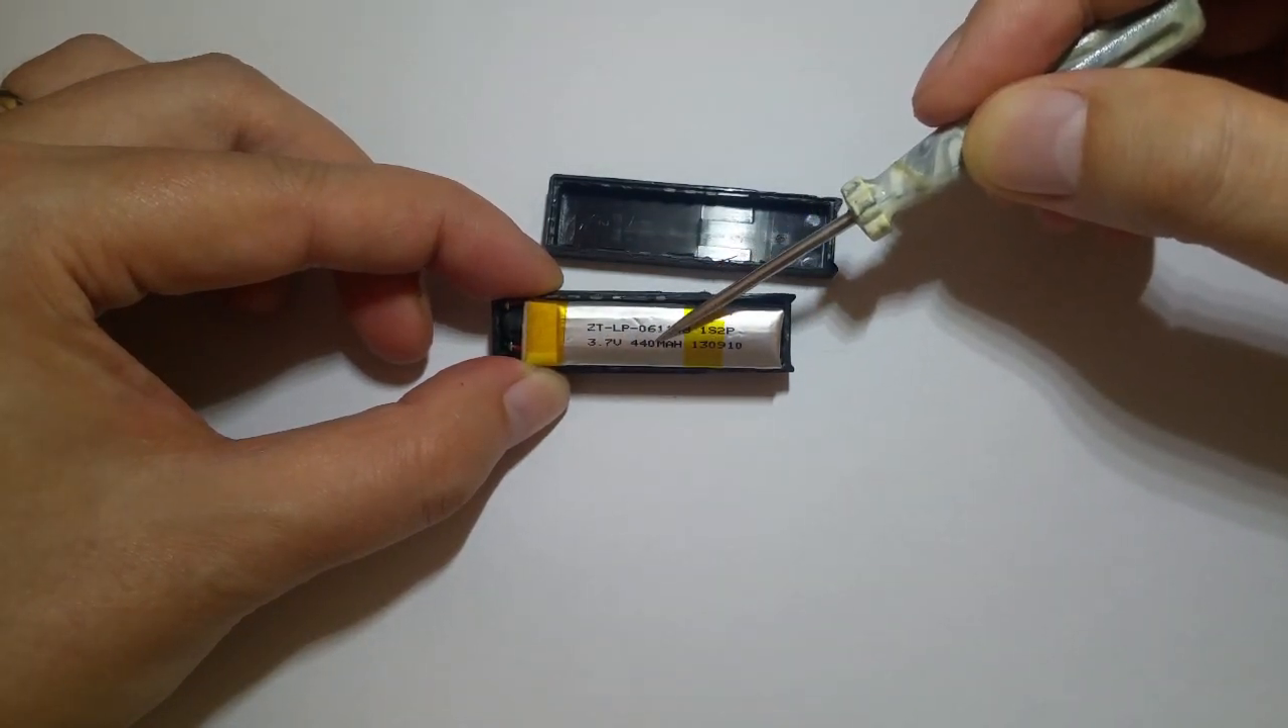And voila! The case is open.